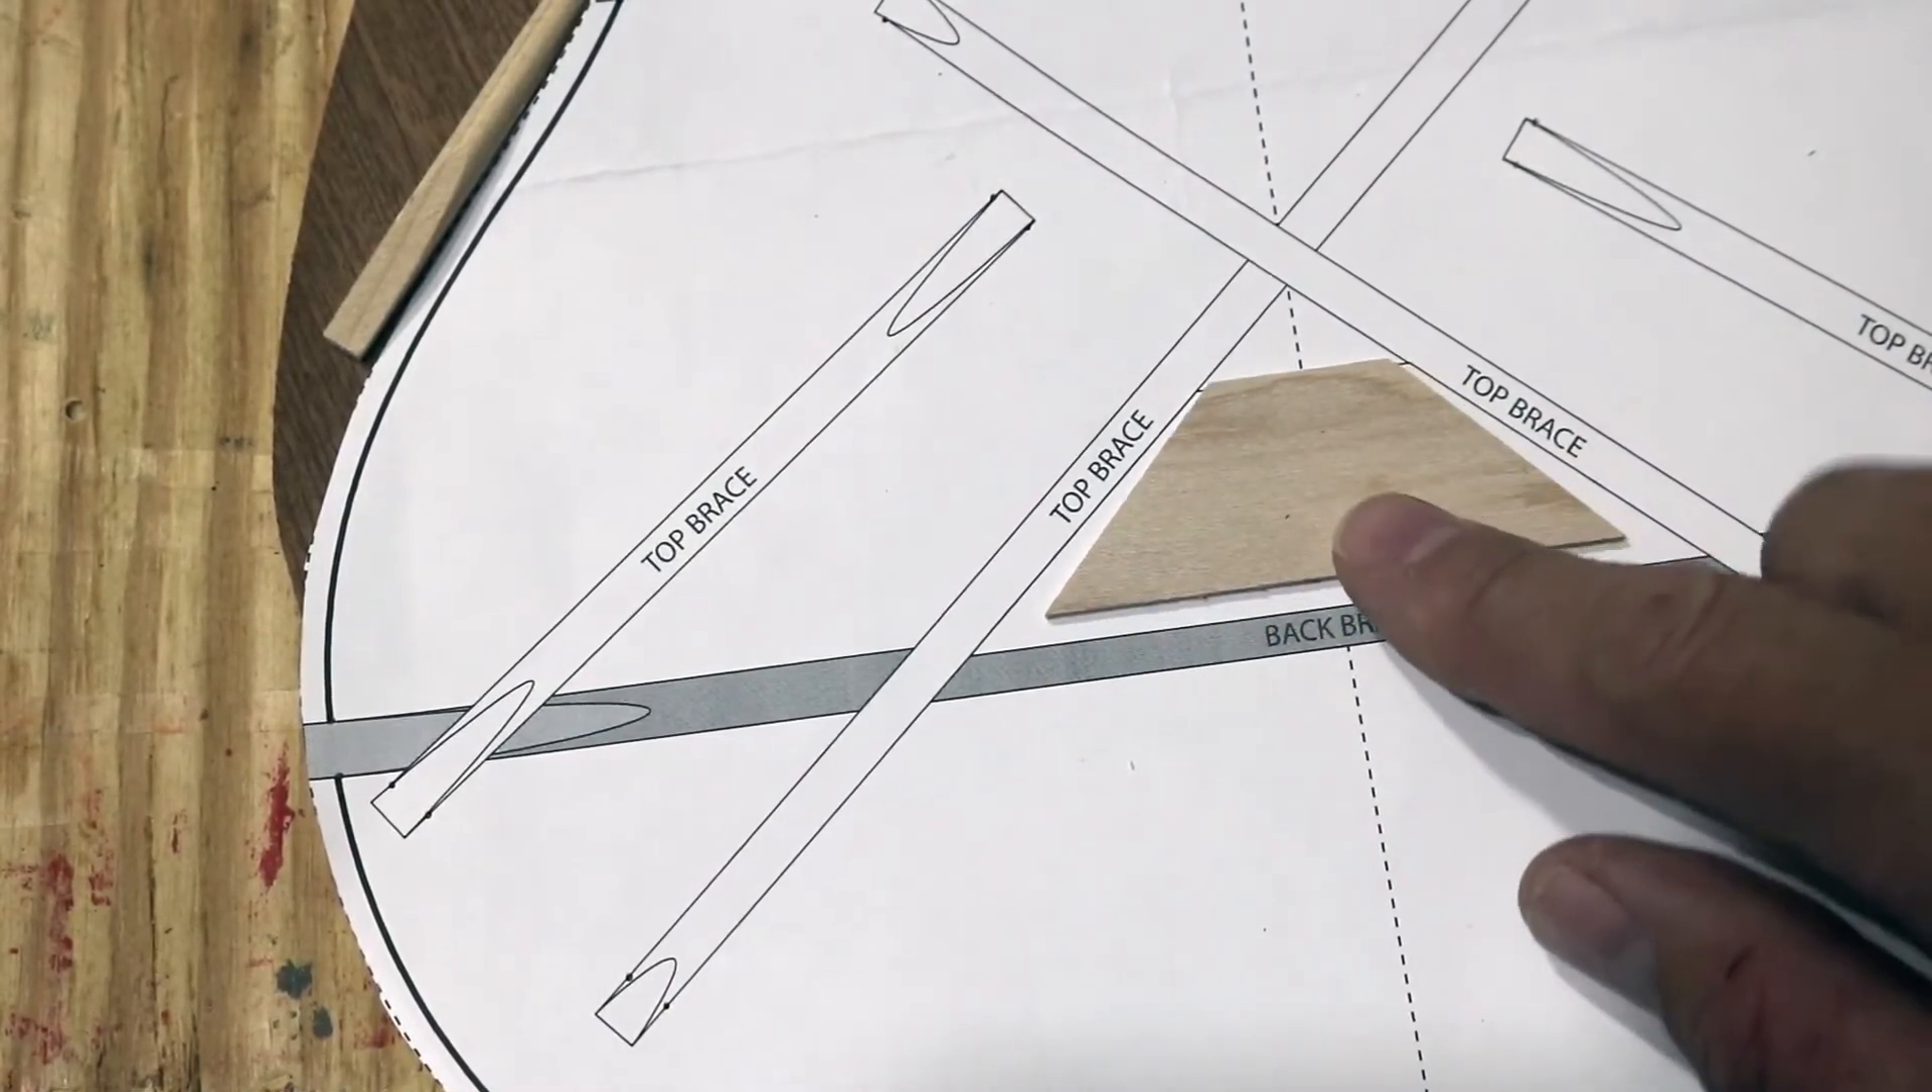One thing I noticed is the bridge plate and the angles different so it's not going to push all the way up against the top braces.